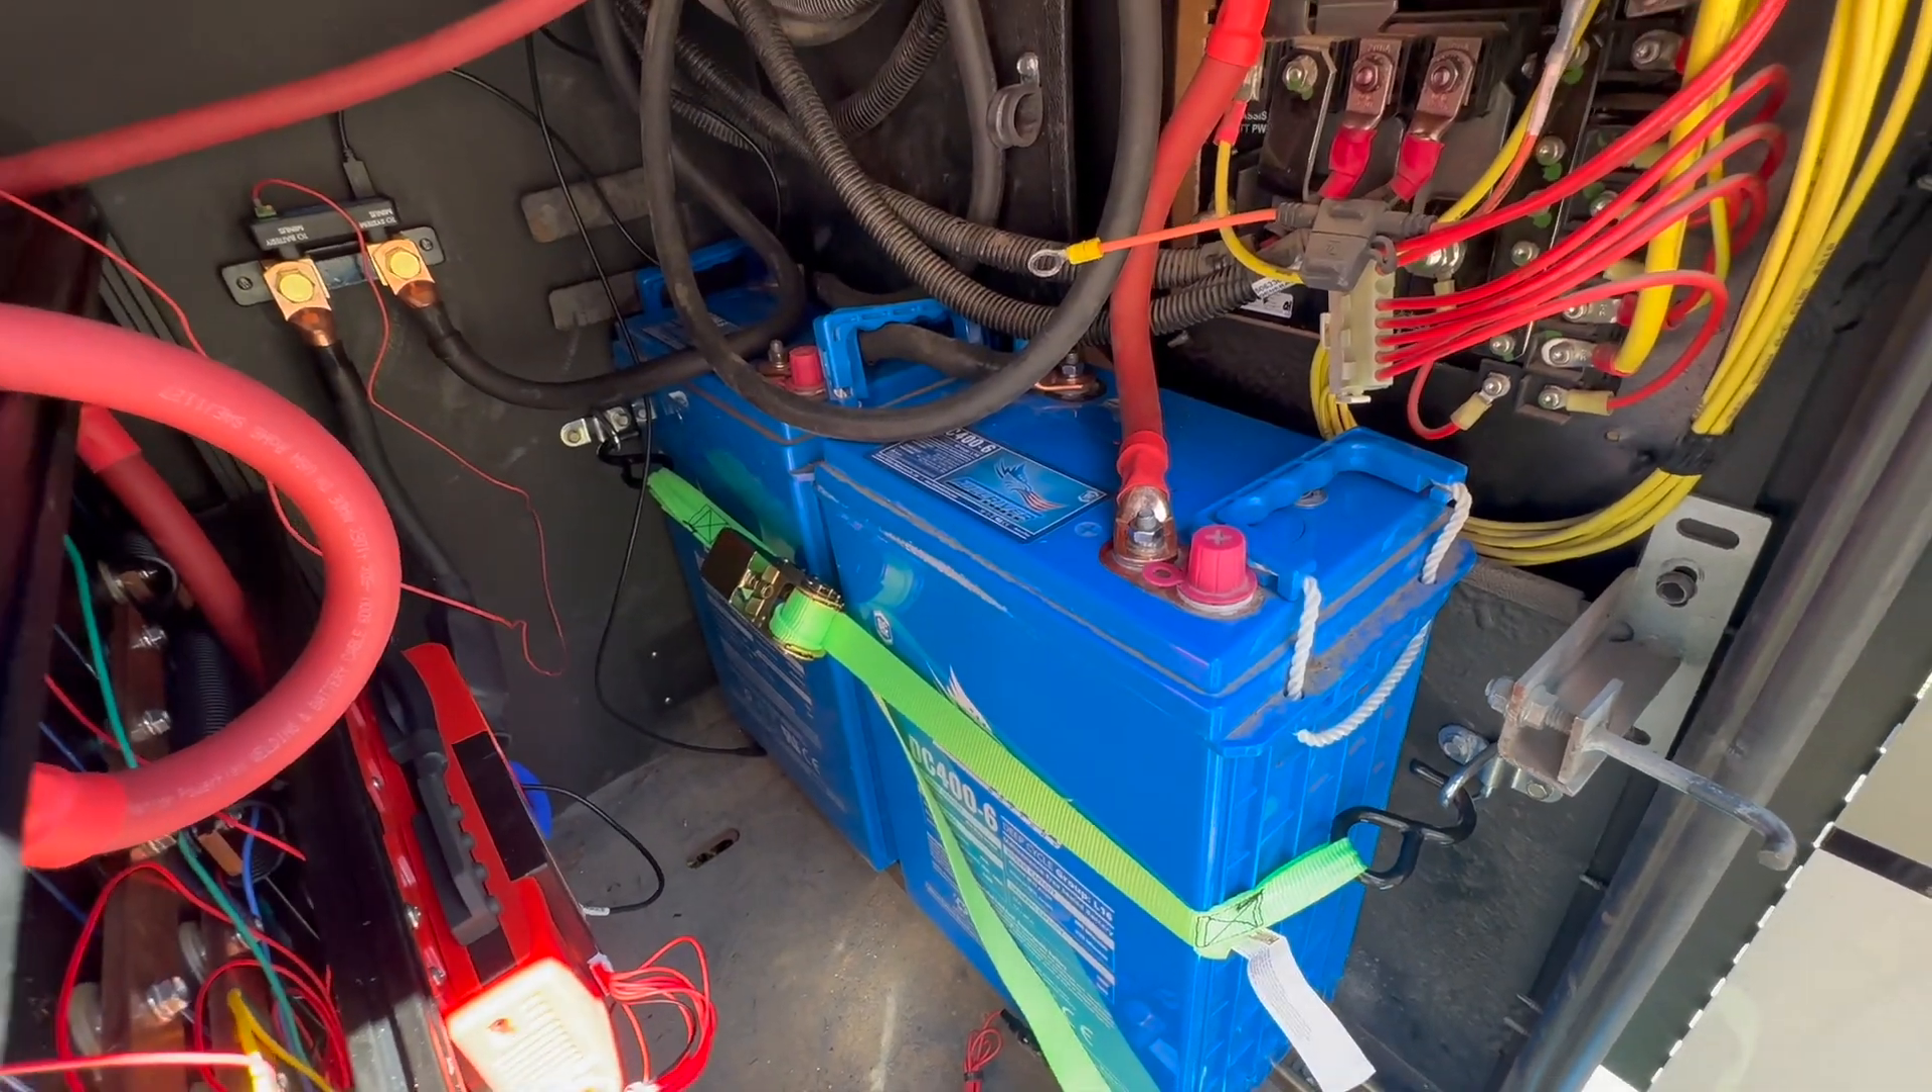As you can see, there's these two giant six volt cells that are already in there.